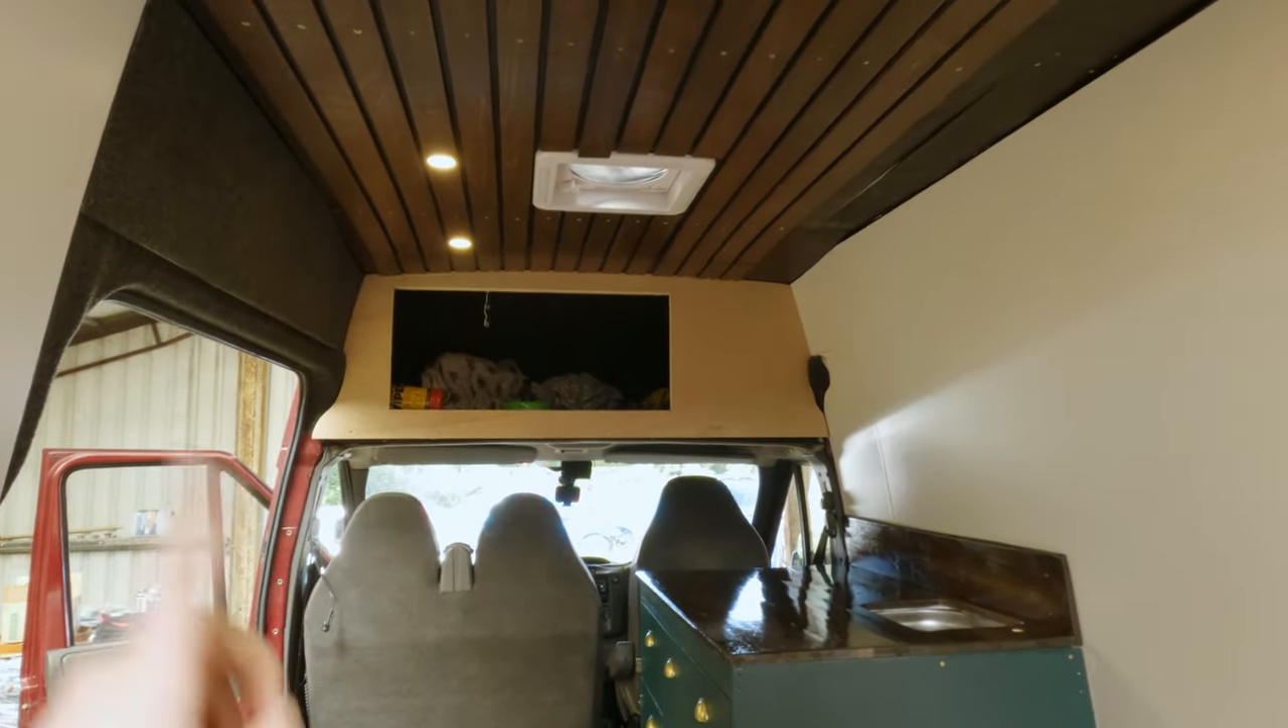We made the frame for the overhead shelf.